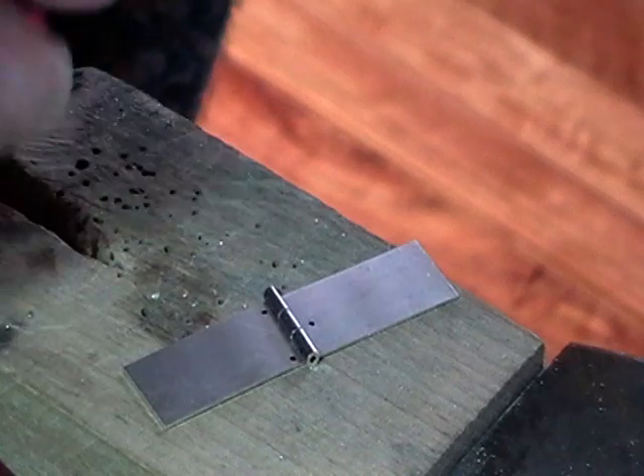Now you can see how this tubing is sitting proud because I've got it on a flat surface.